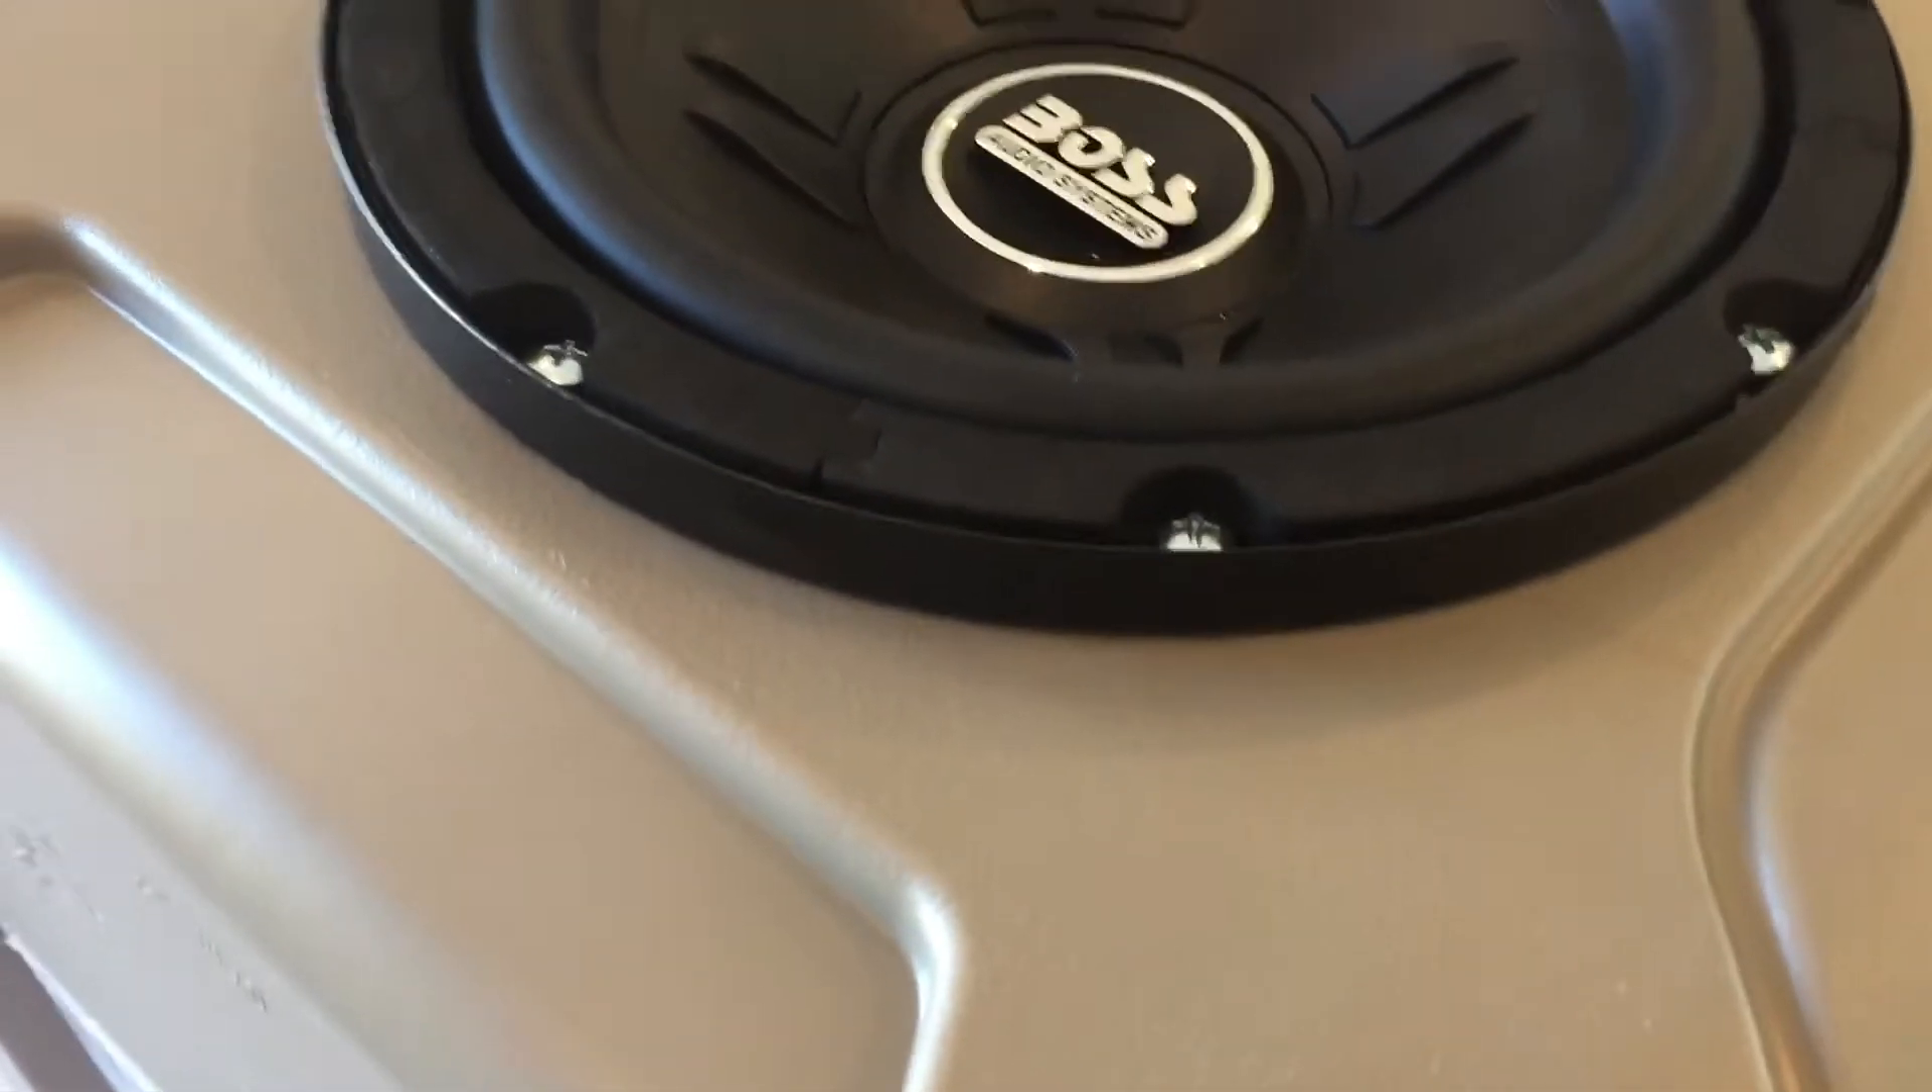I went ahead and got all my screws installed. It's looking really good.